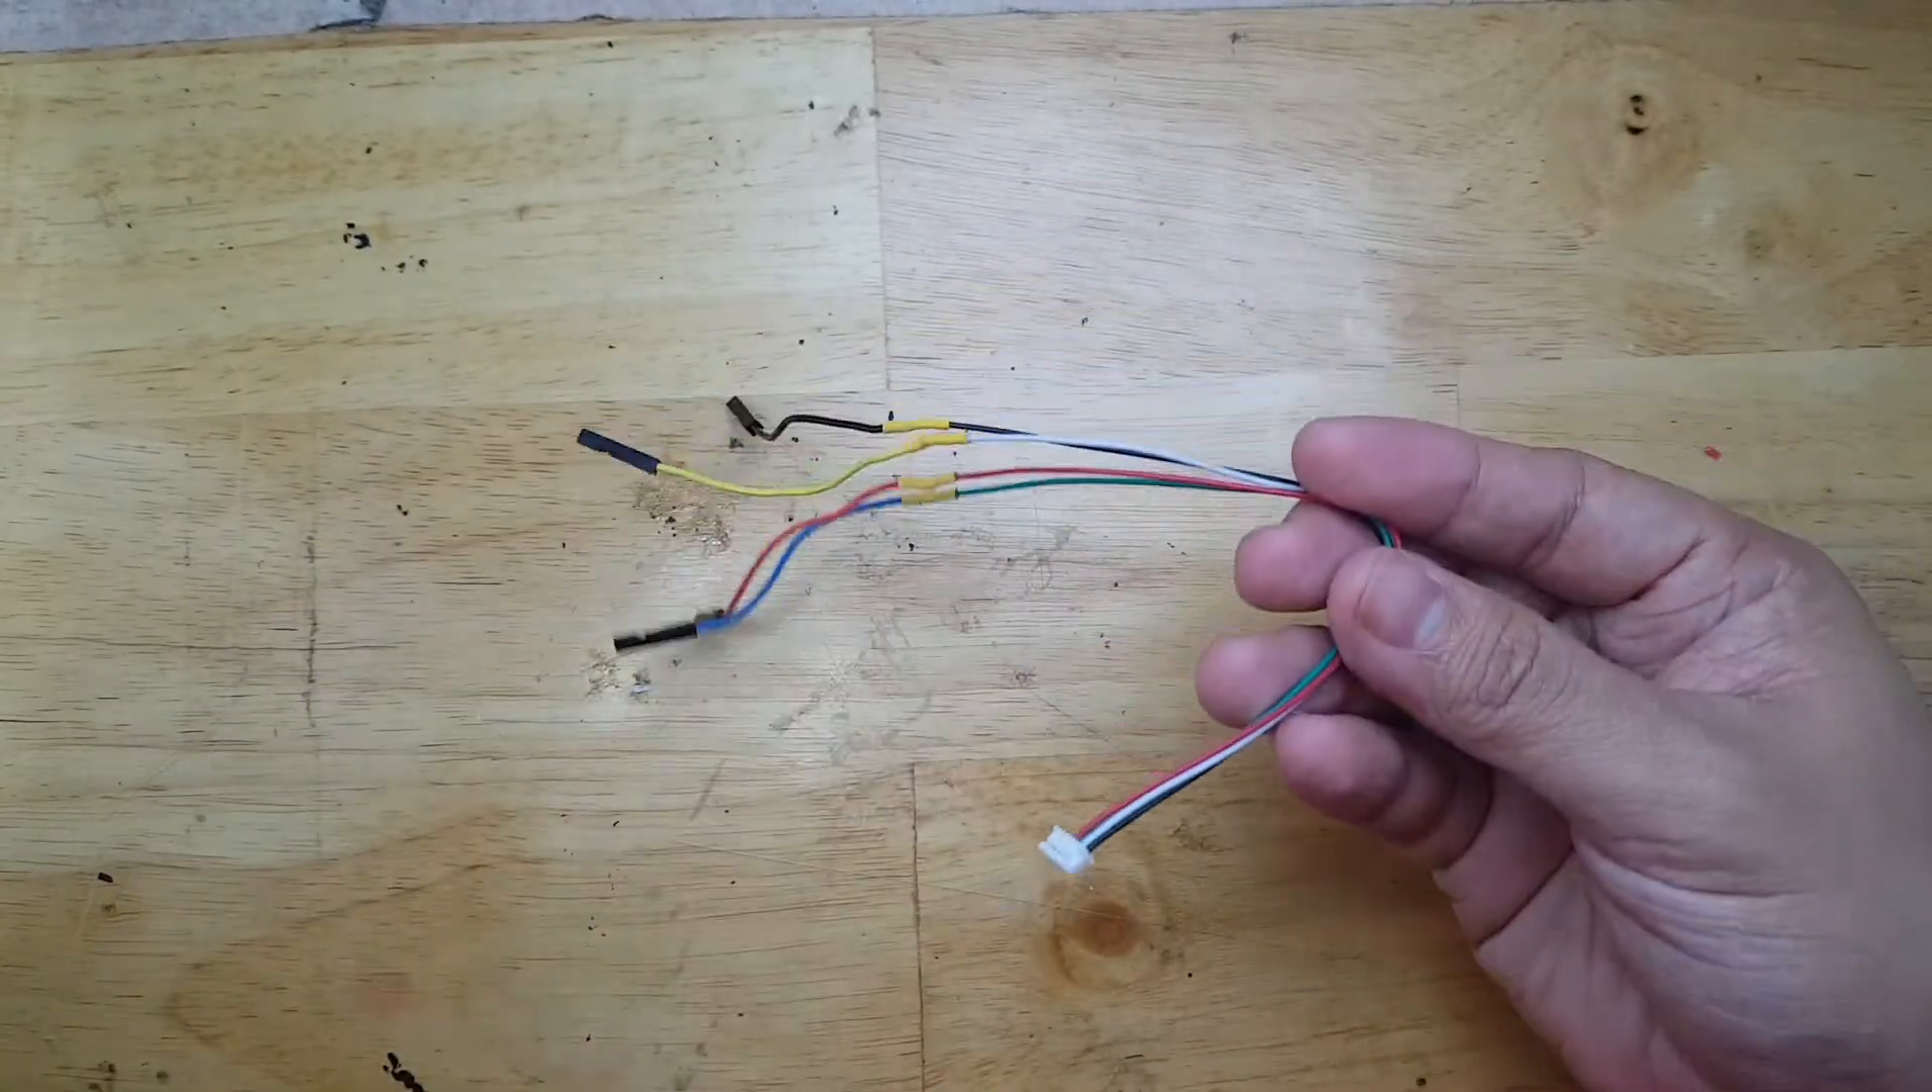So now we're done soldering these jumper wires on the end of this connector.